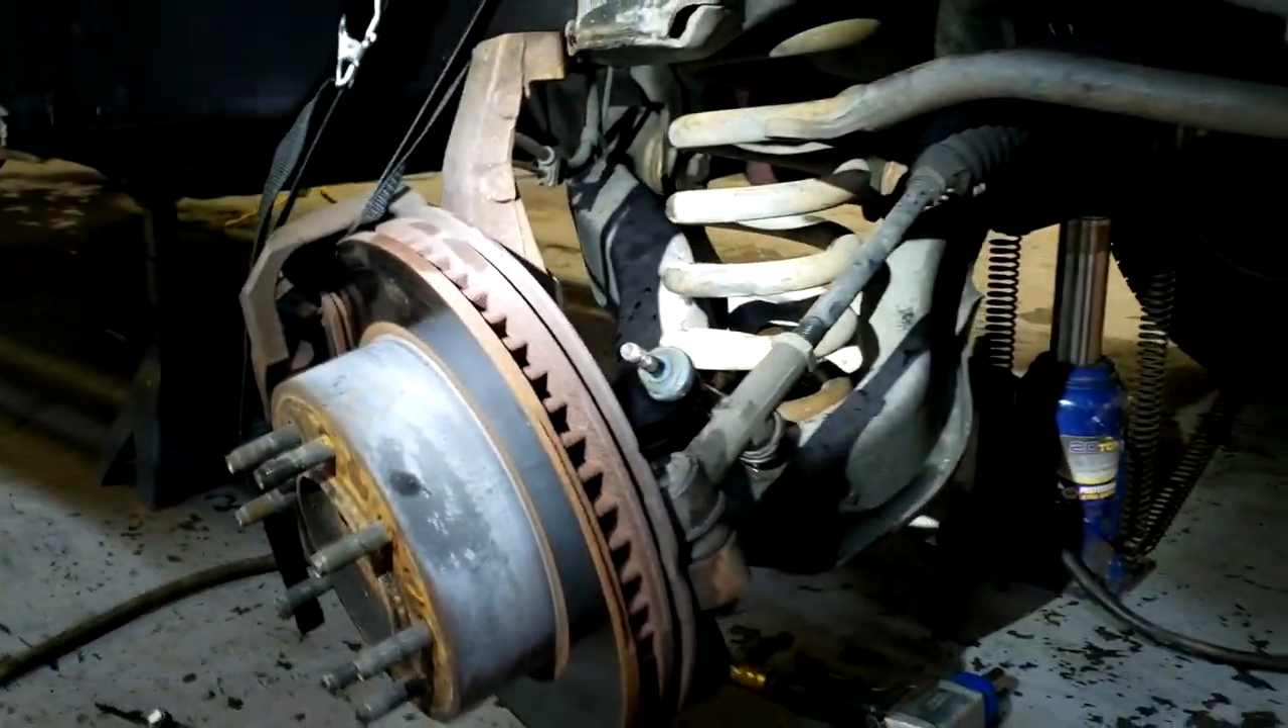All right so we have our spring back in.